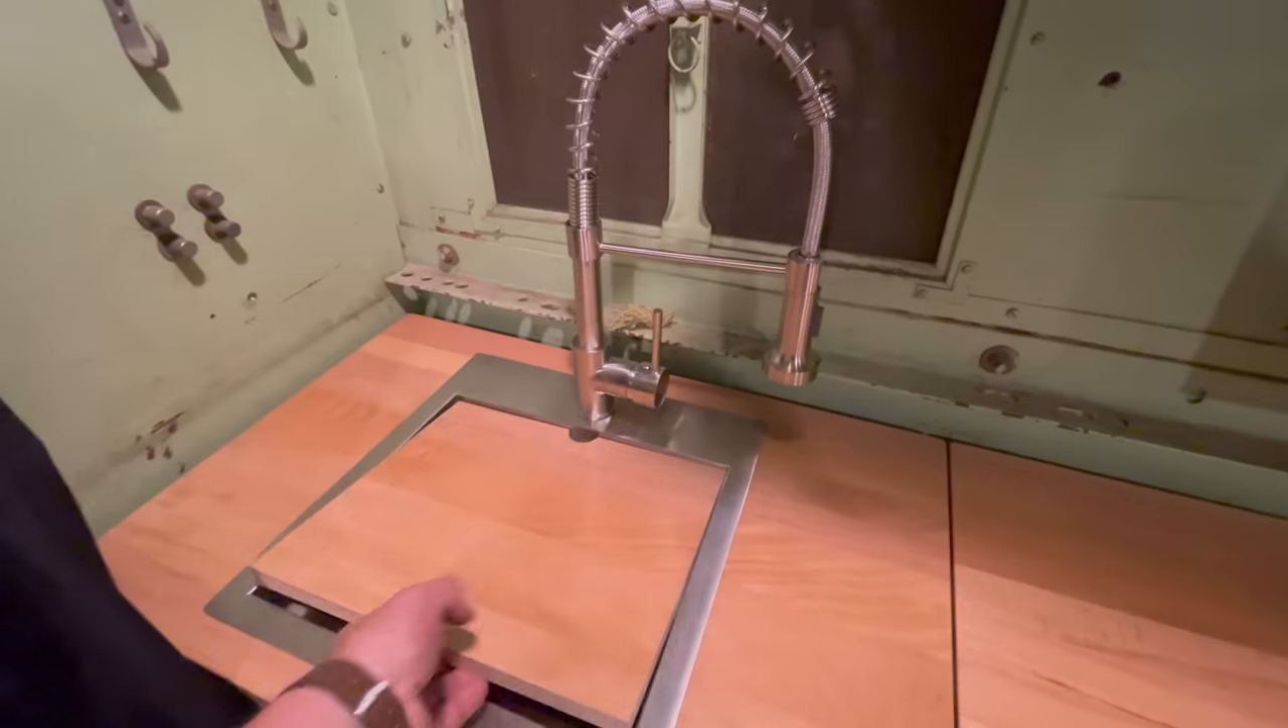Now I have a faucet installed here over the sink.